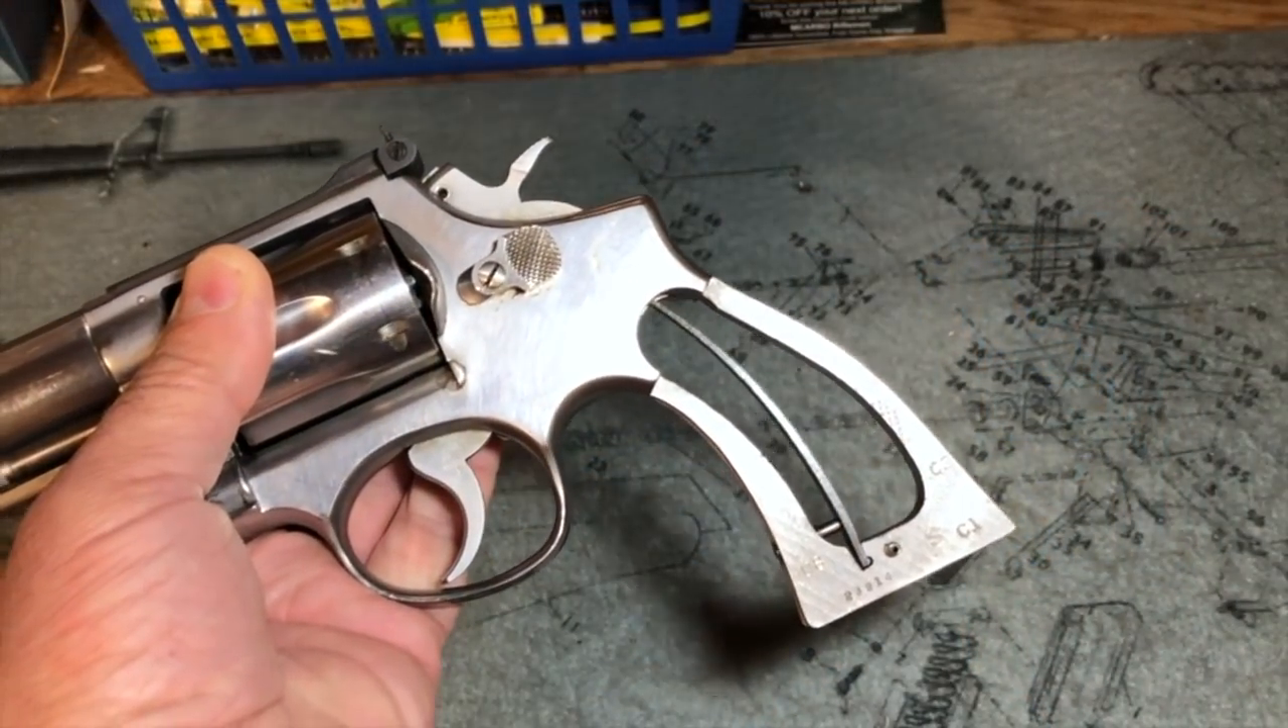So, at this point, I've removed the grips and the first thing I notice is the entire grip frame underneath the grips feels like it's coated in glue.